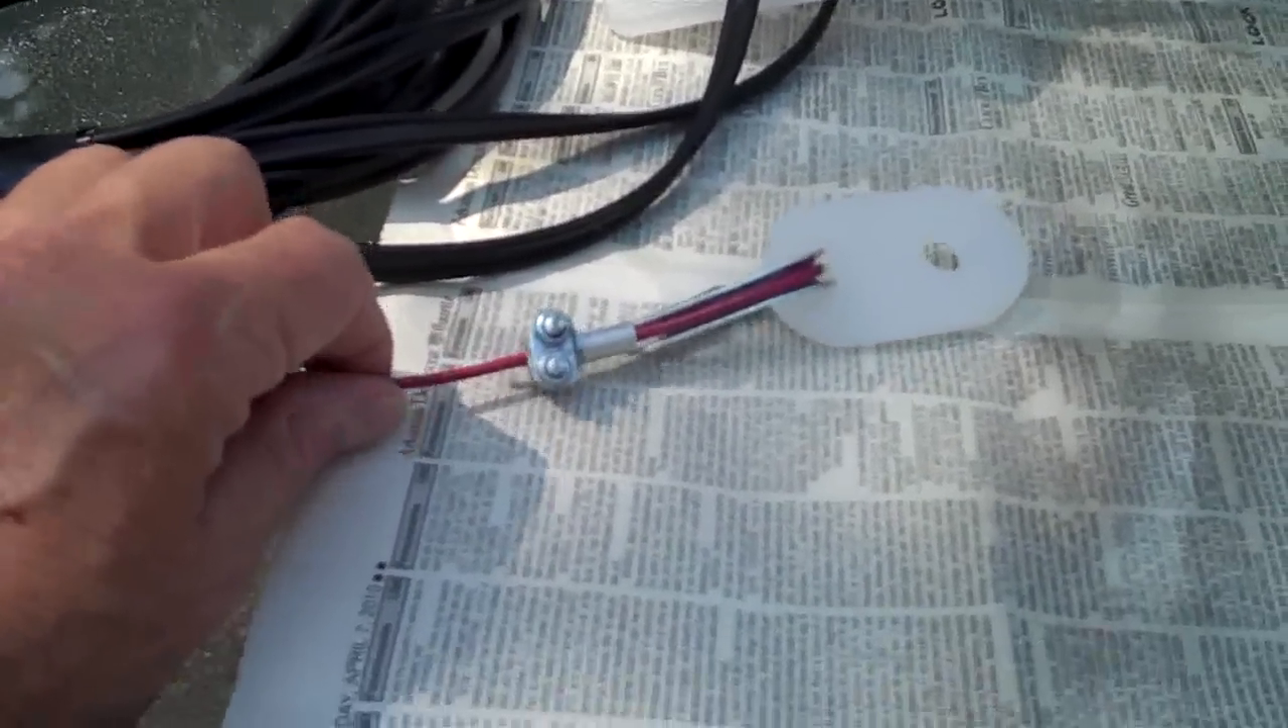Now I haven't put any electrical tape on this on these insulators.